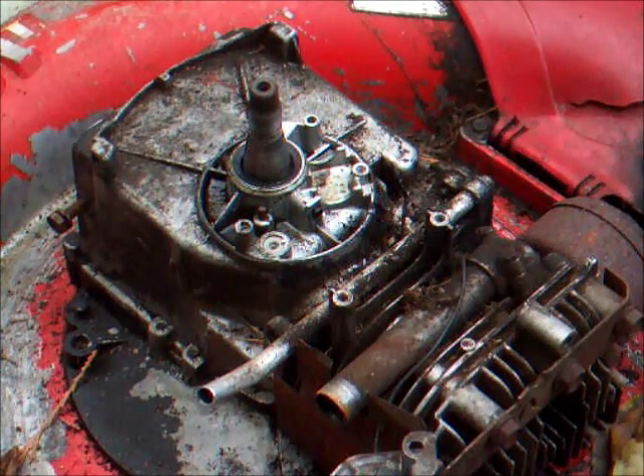Now most of the external bits are actually off.